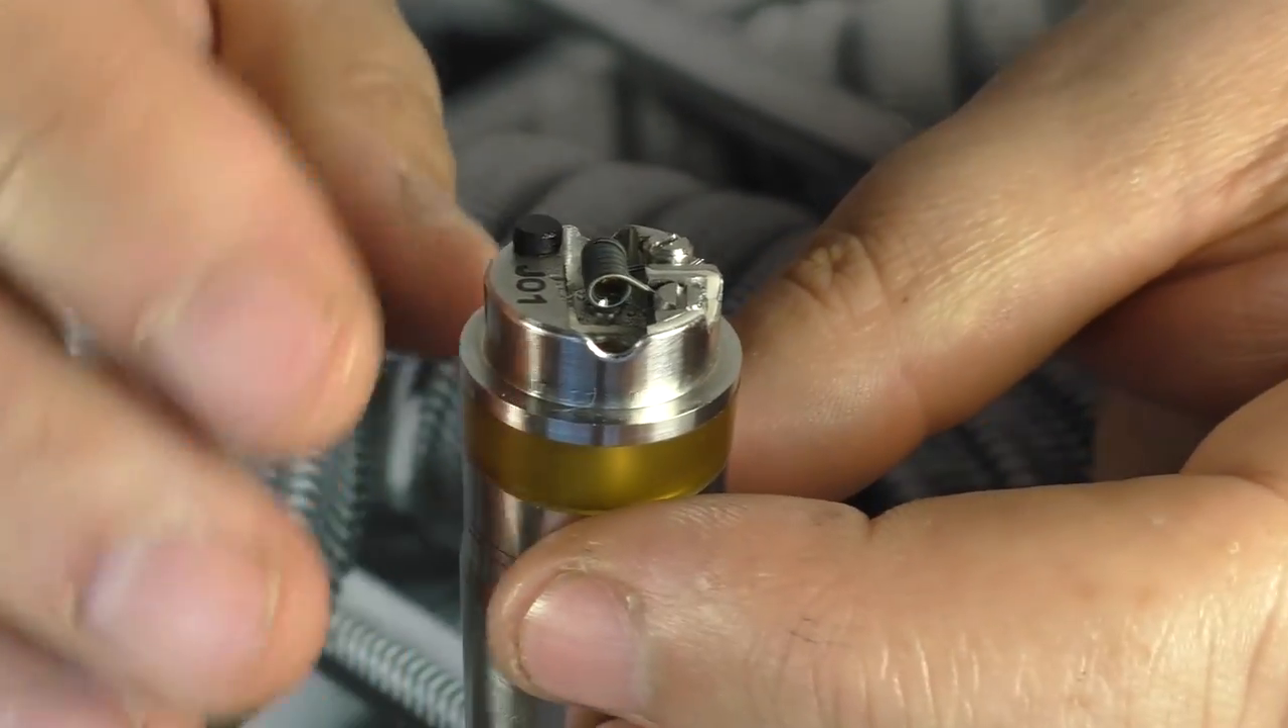I've popped that coil in there.